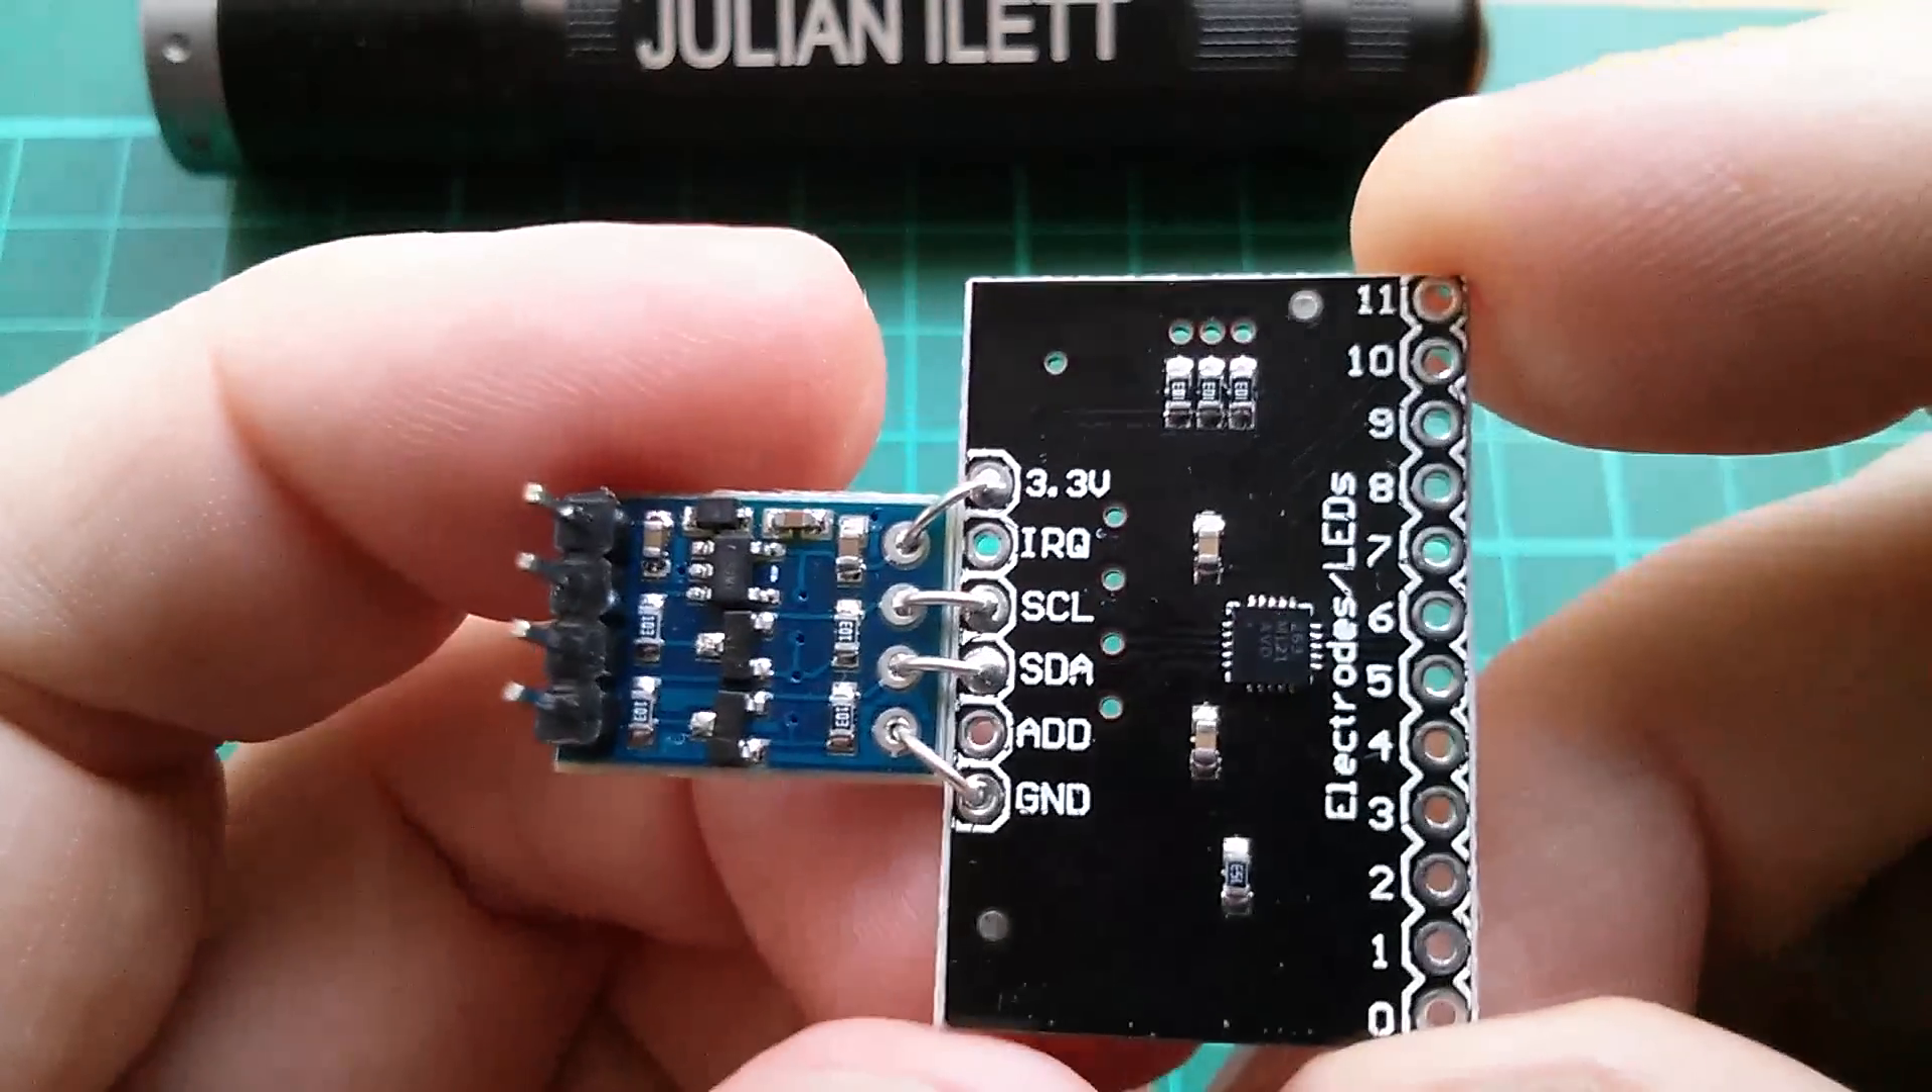So that's the touch sensor module hardwired to the level converter with little wire links and I've put Dupont pins onto the A side because that's going to connect to the Arduino.